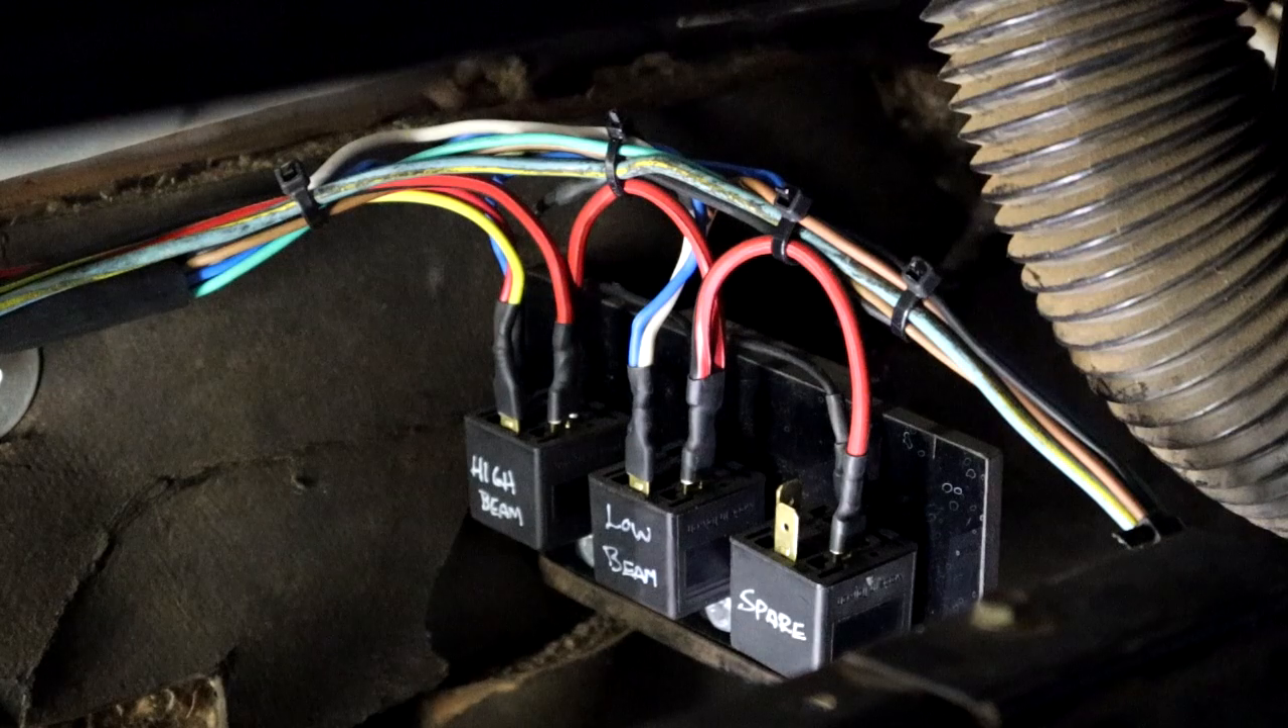You'll see my relay panel installed right there.